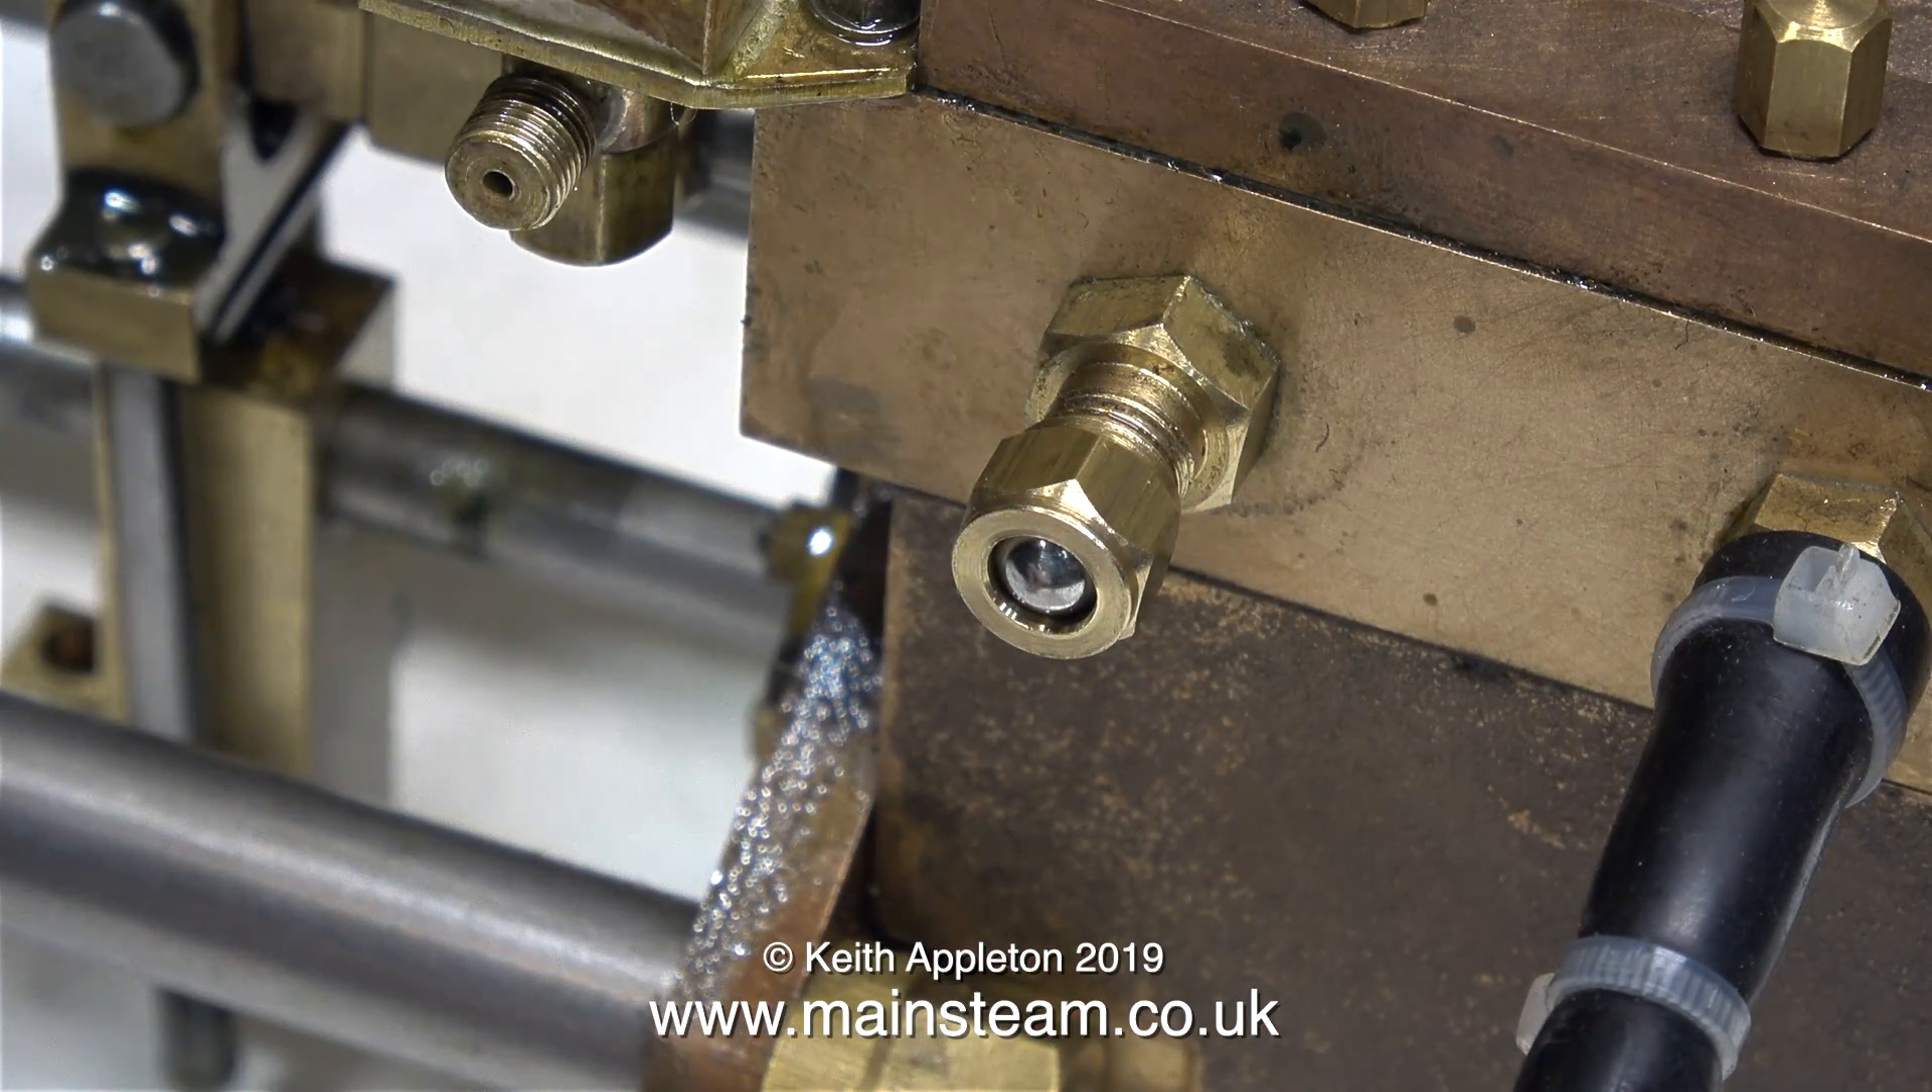I'm using a steel ball inside a union nut to temporarily seal the steam chest, because I've removed the pipe so I can see what the lubricator's doing.